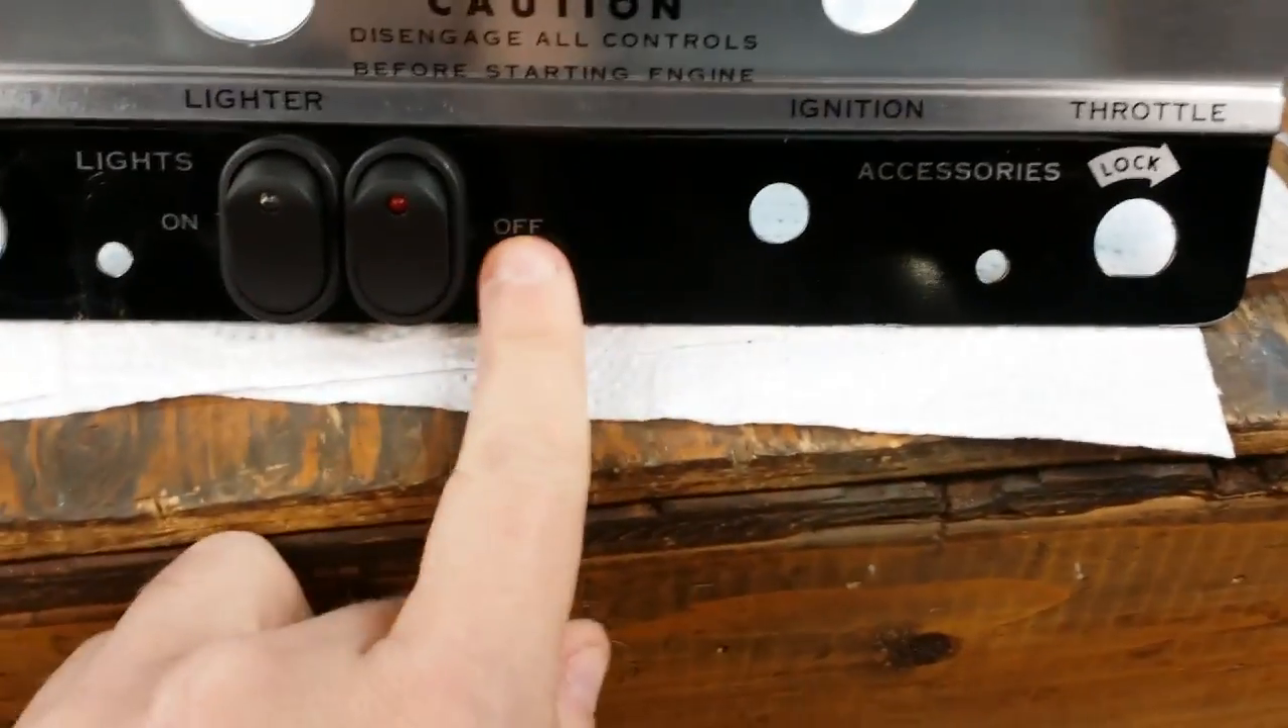The switches pretty much fill the hole completely so I didn't really need anything in the front.